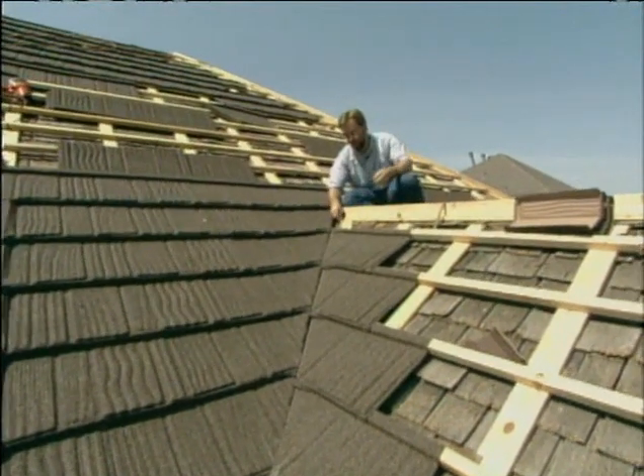You can see what it looks like when the shingles are on both slopes. We have a really nice, tight valley.